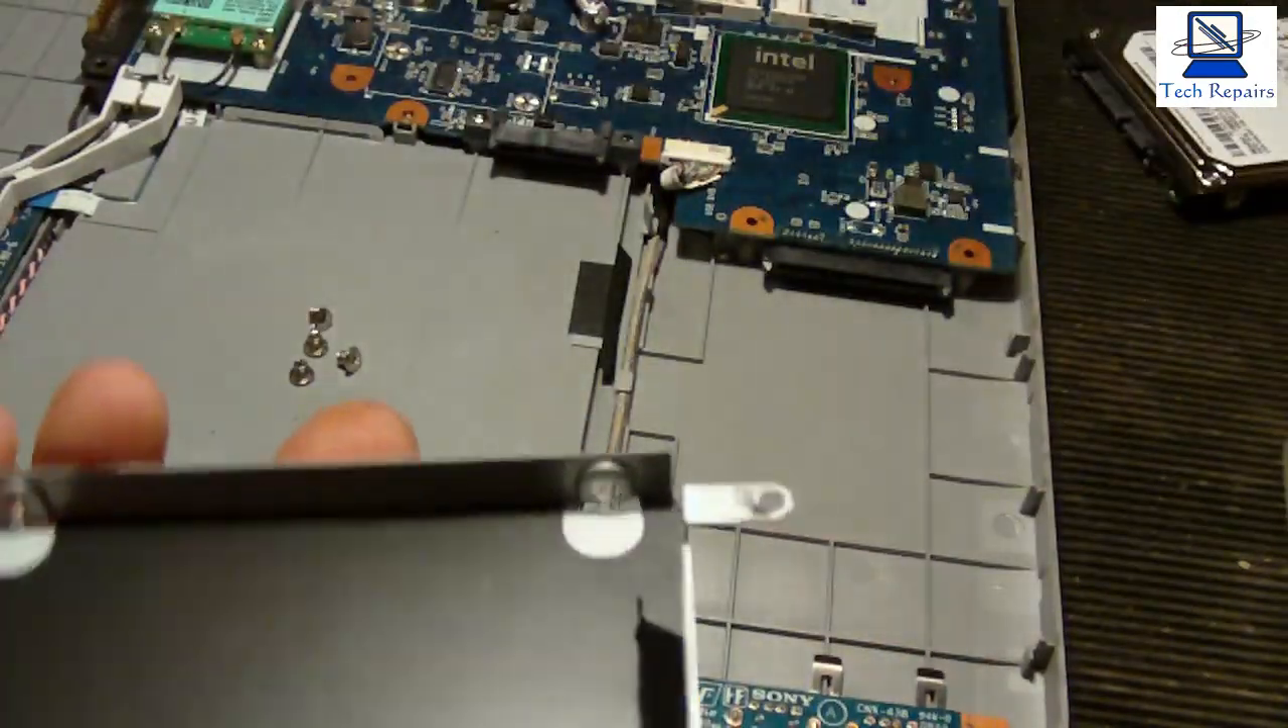So we've removed the four screws.